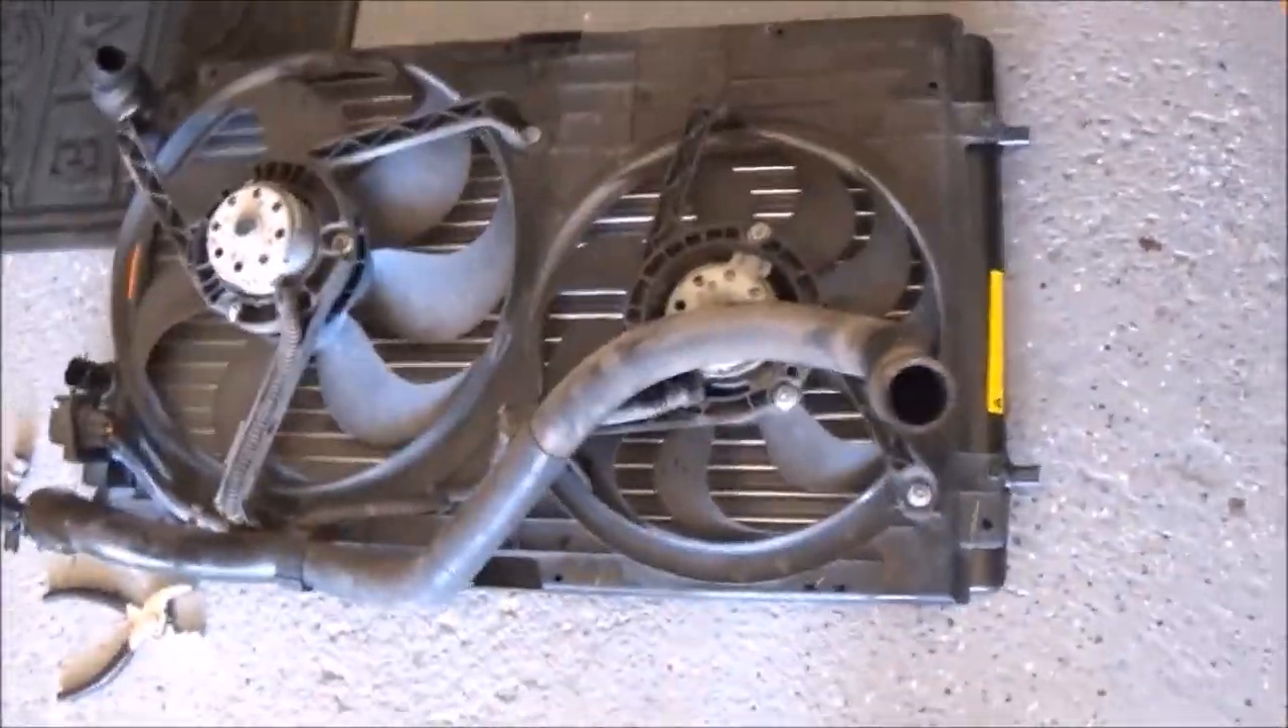Now the new radiator we've got assembled back into the fan housing.